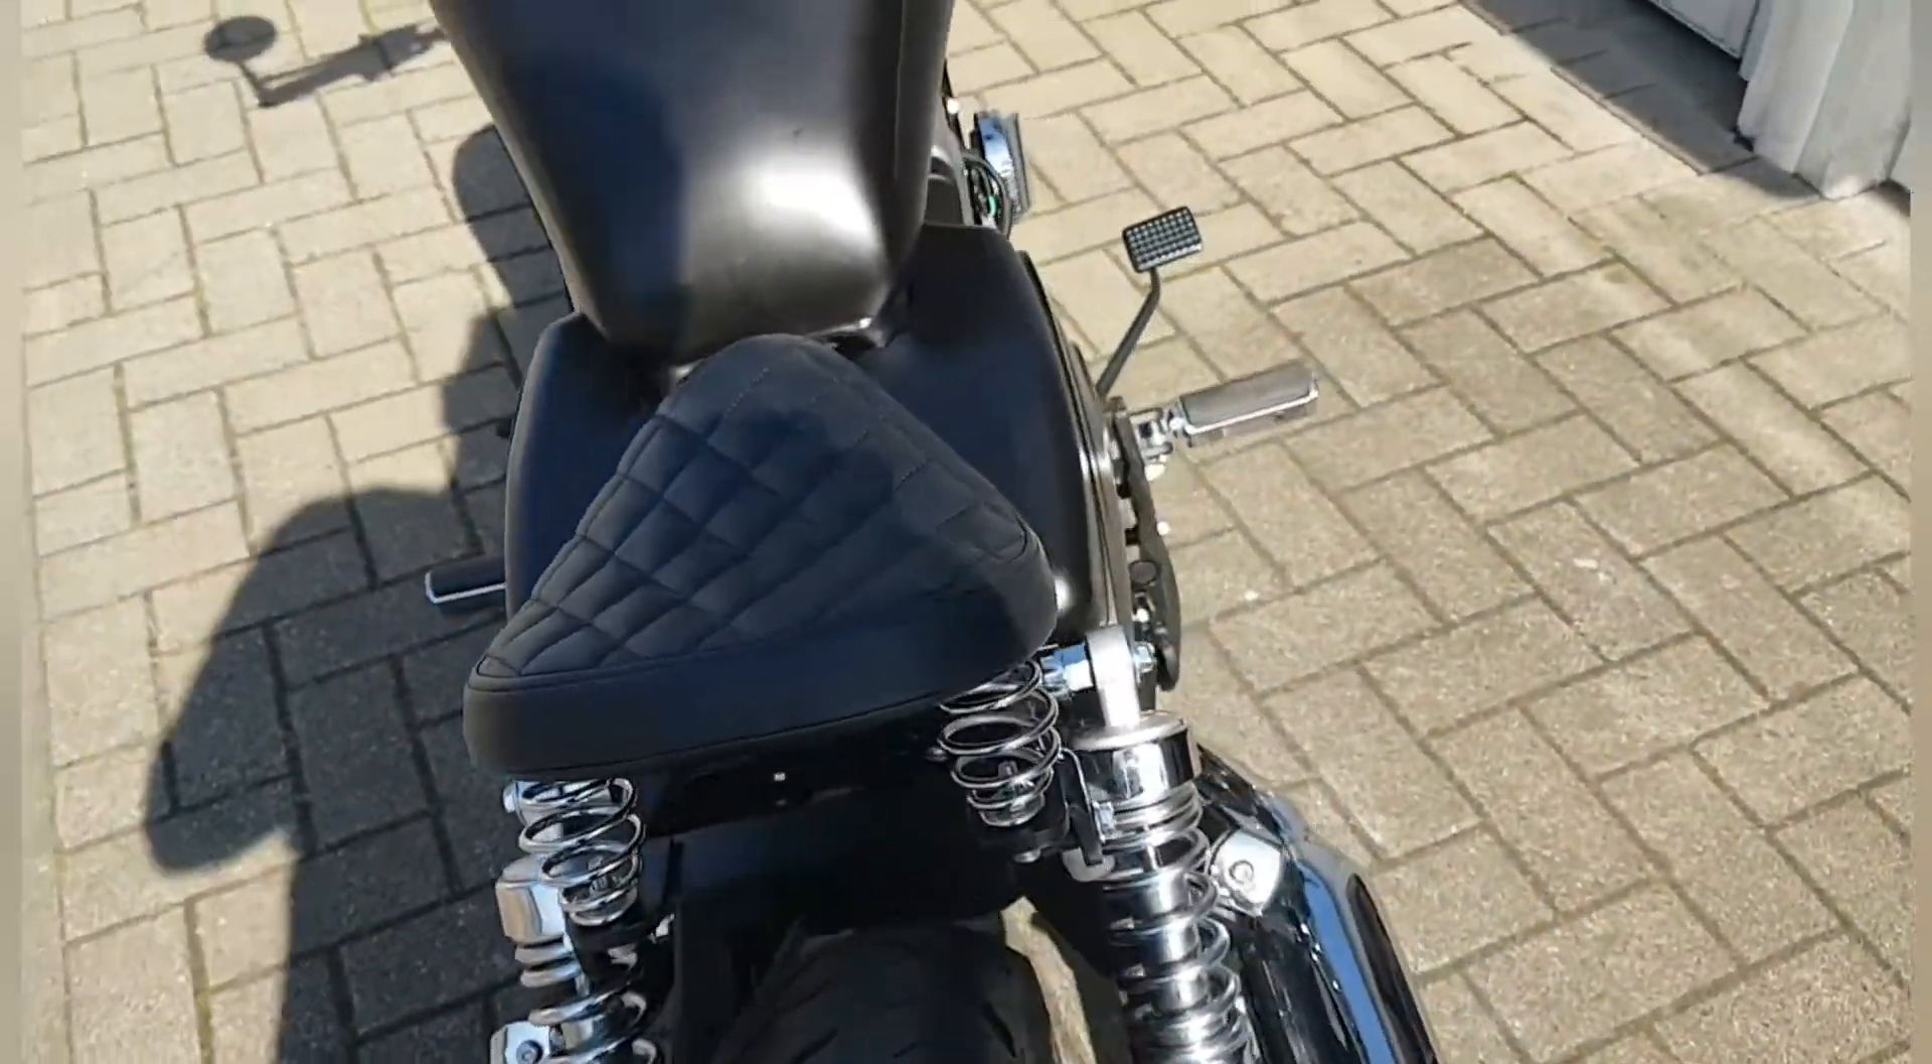So, jetzt ist der Bobbersitz montiert.